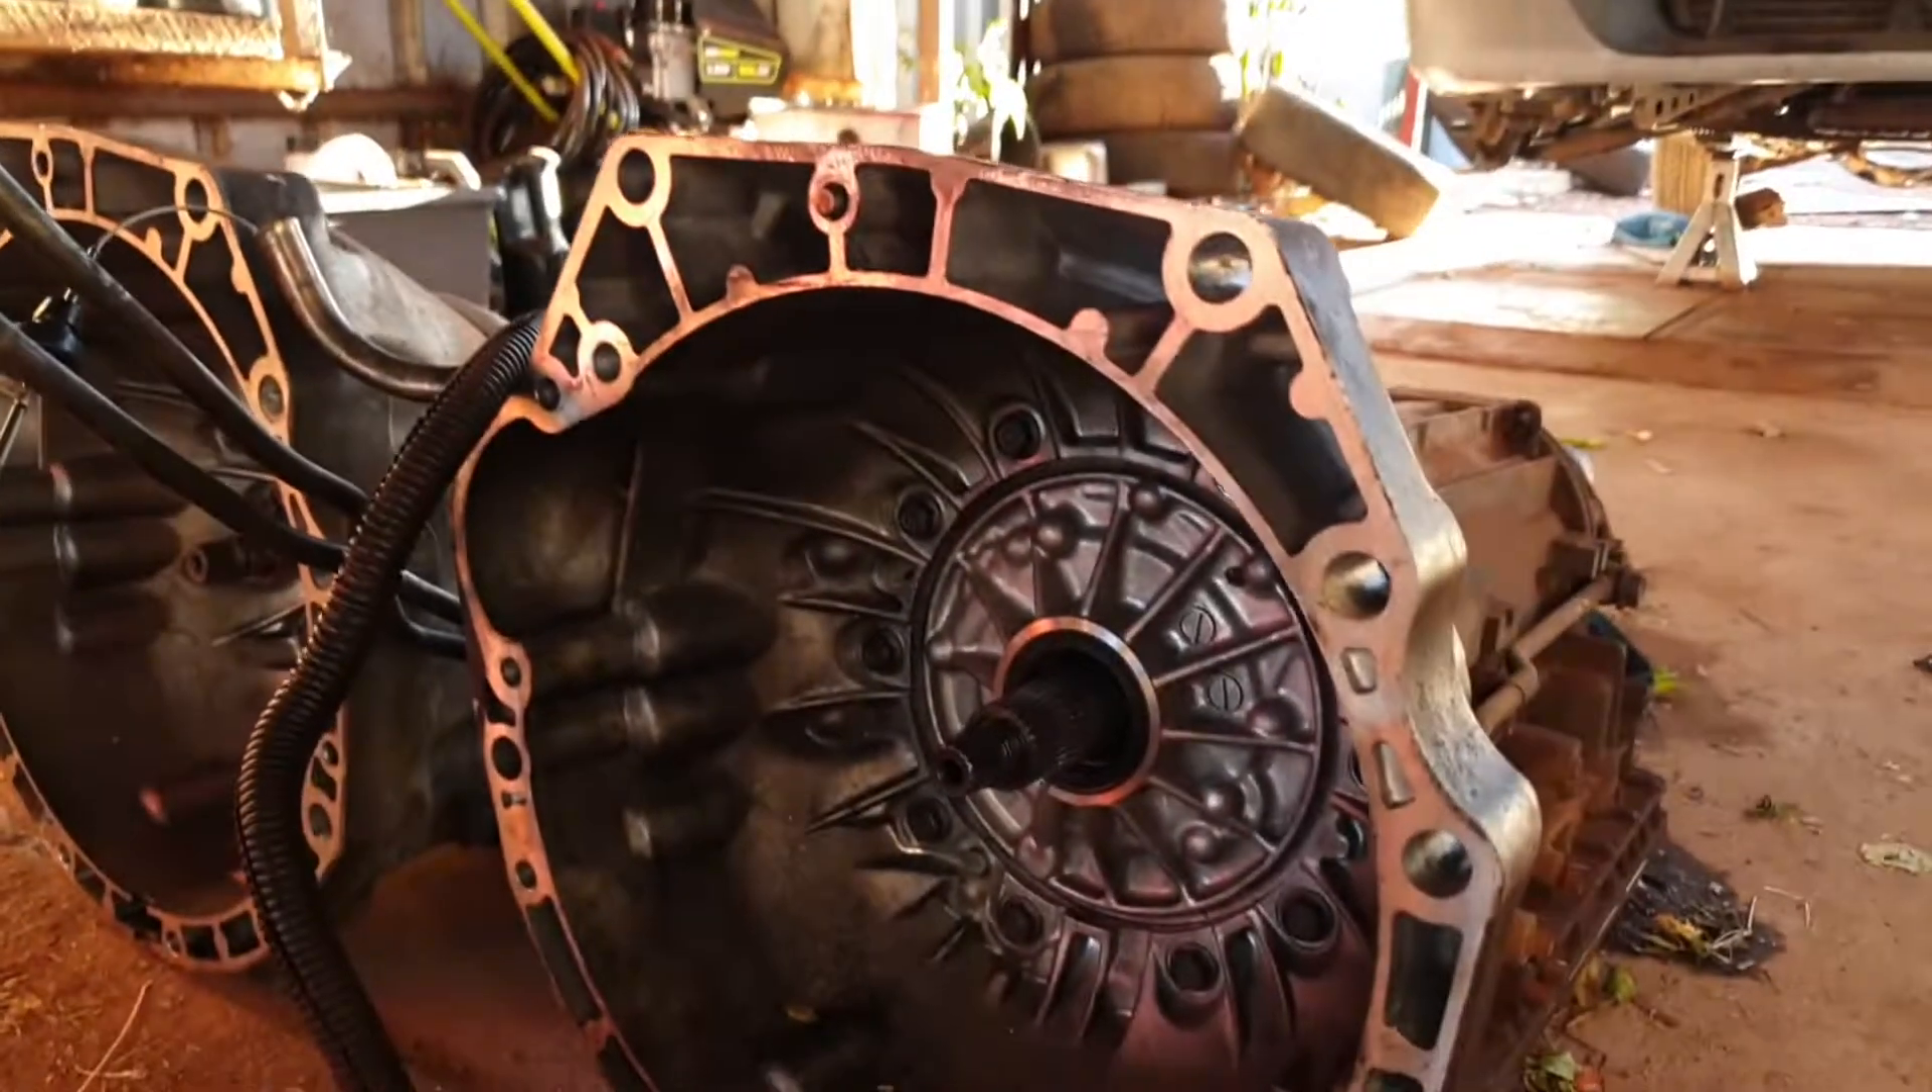In fact, I have actually already started, and yeah, there's the old transmission. Yeah, we've already pulled it out.